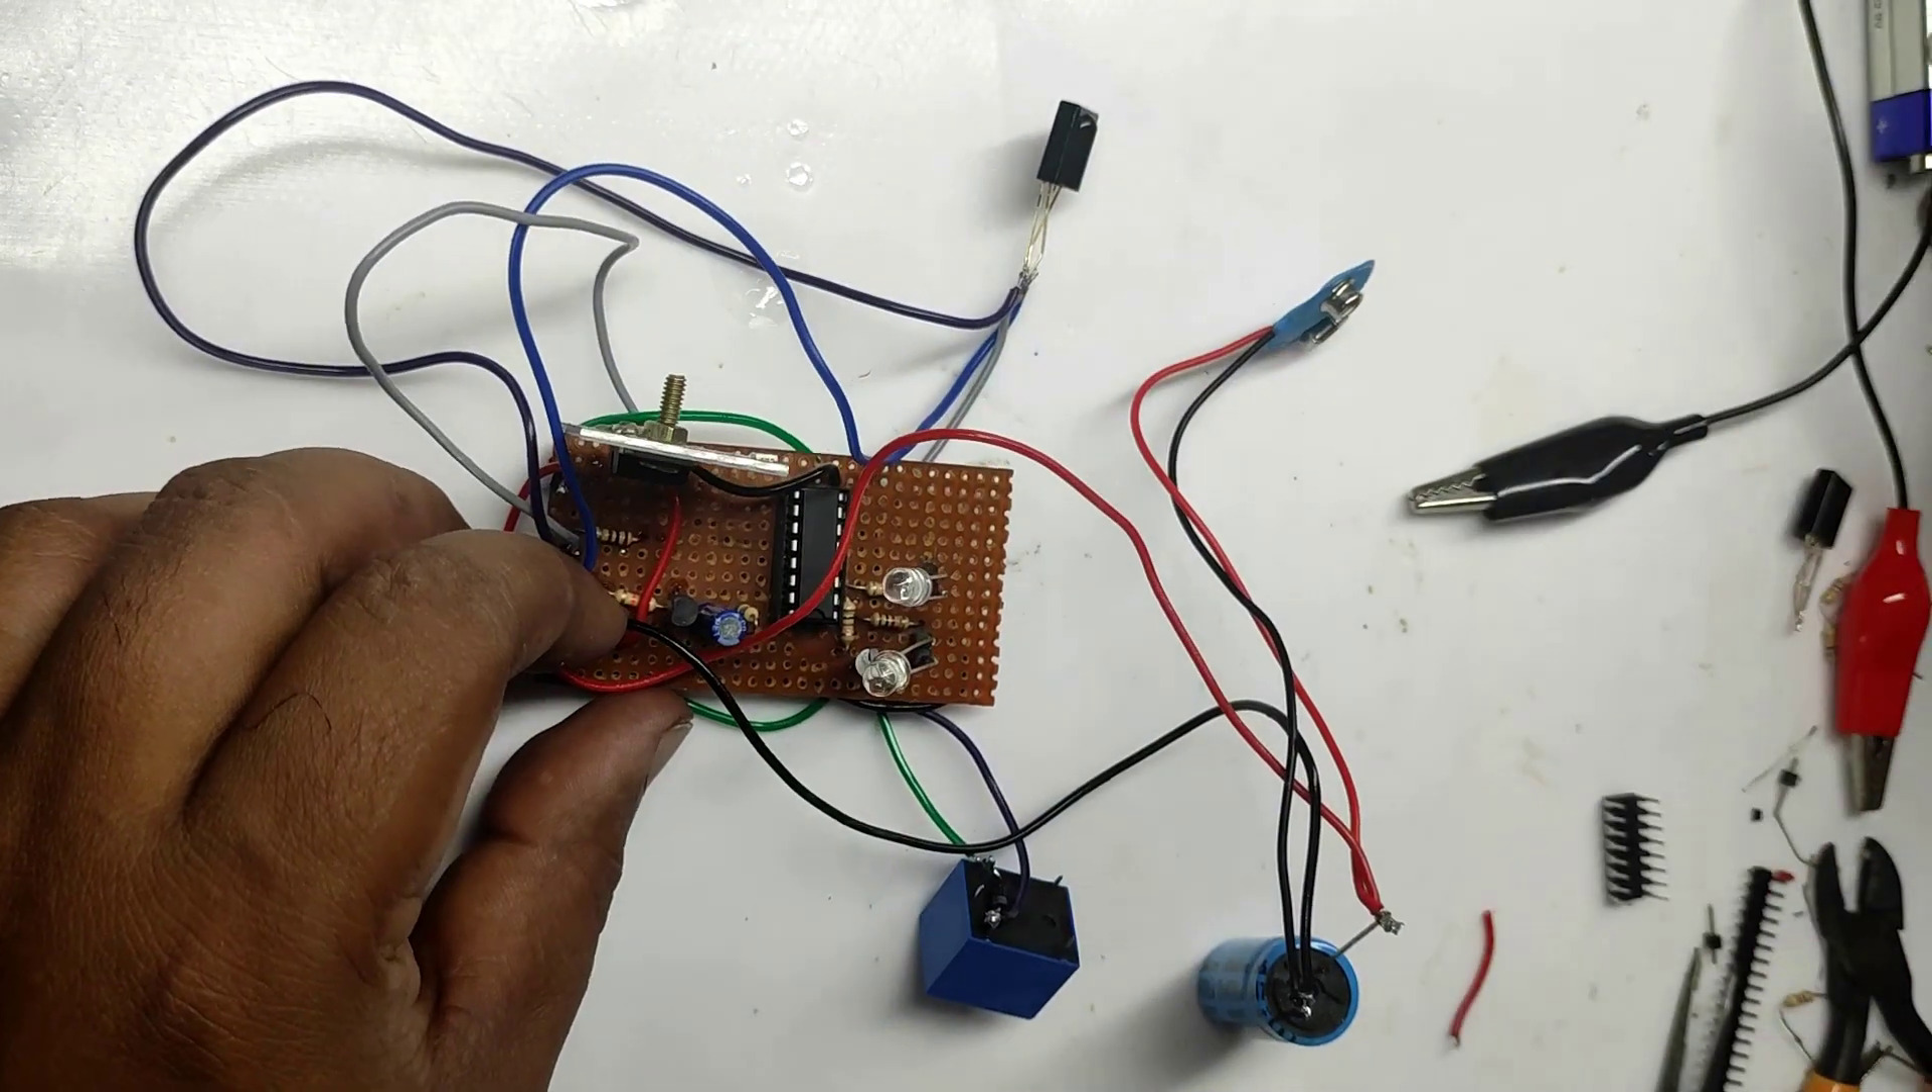We have connected the 12V relay also to here.